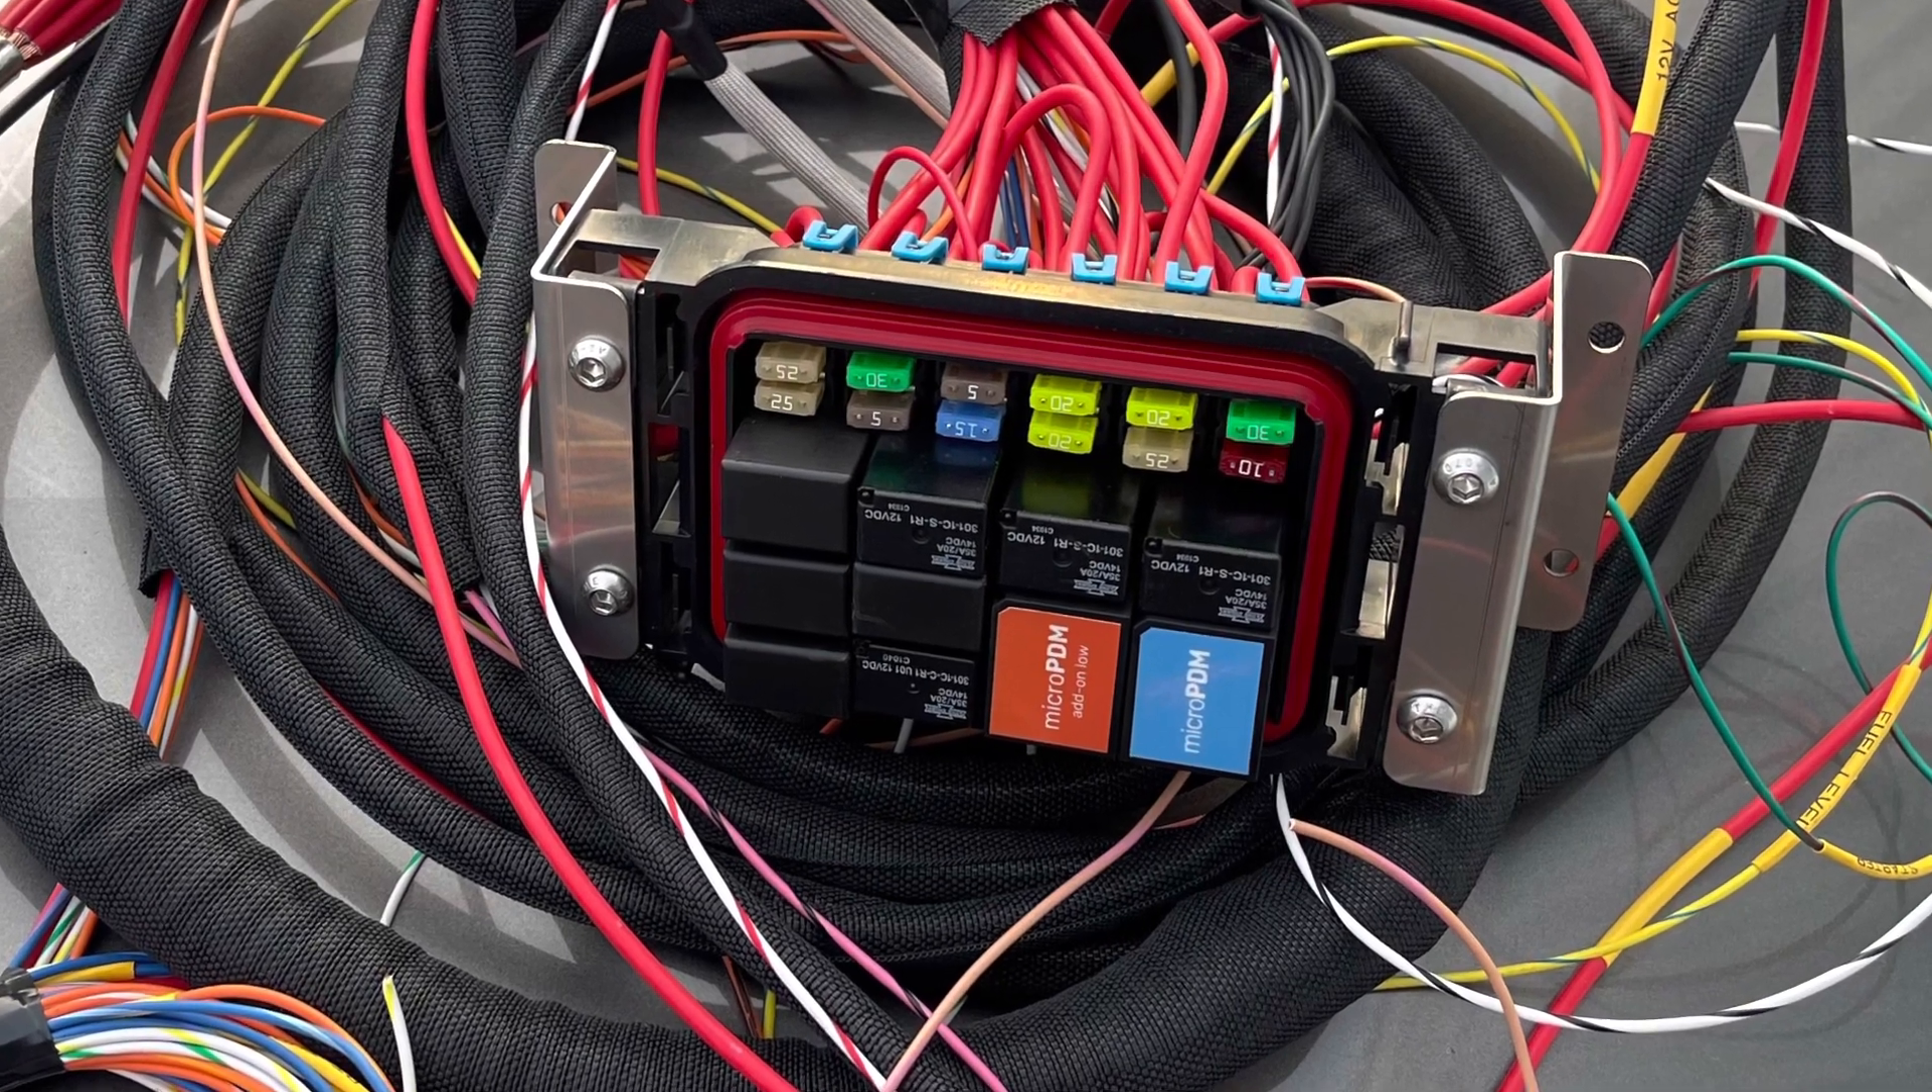And this is the fuse box all completed with all the brand new wires and all loomed out and ready to install.